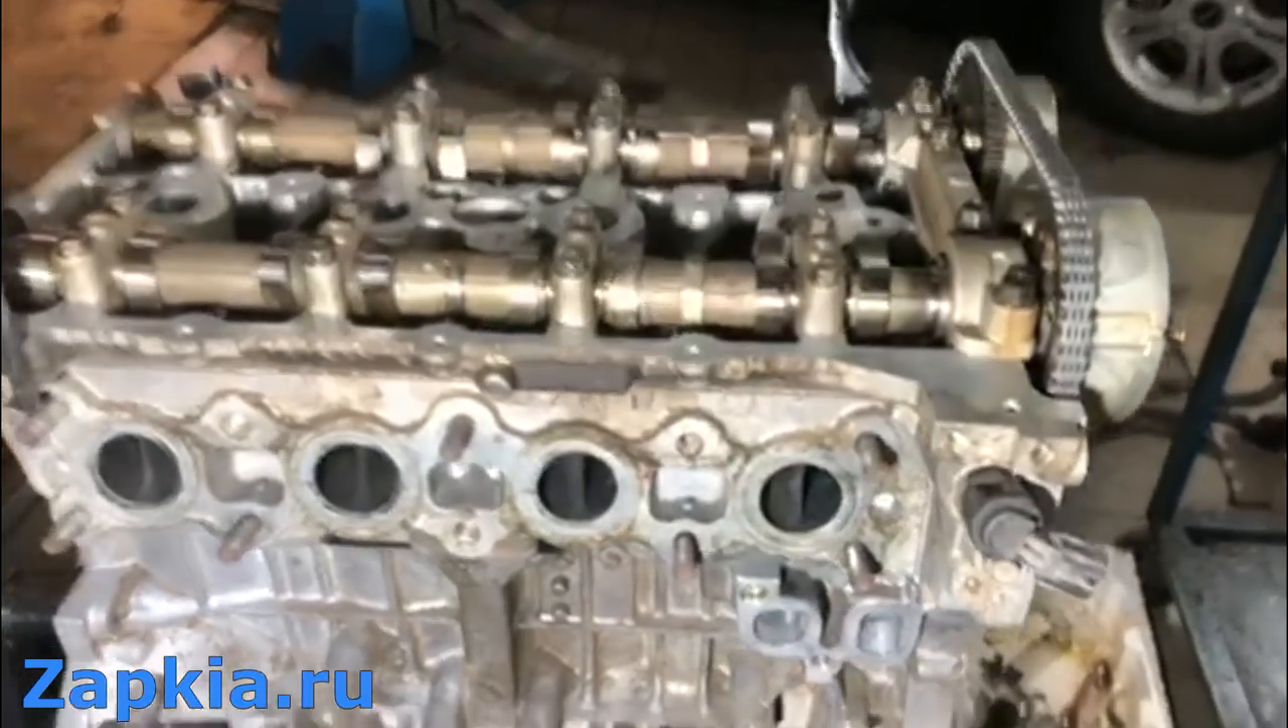Ну что головку мы прикрутили распредвалы тоже уже на месте.